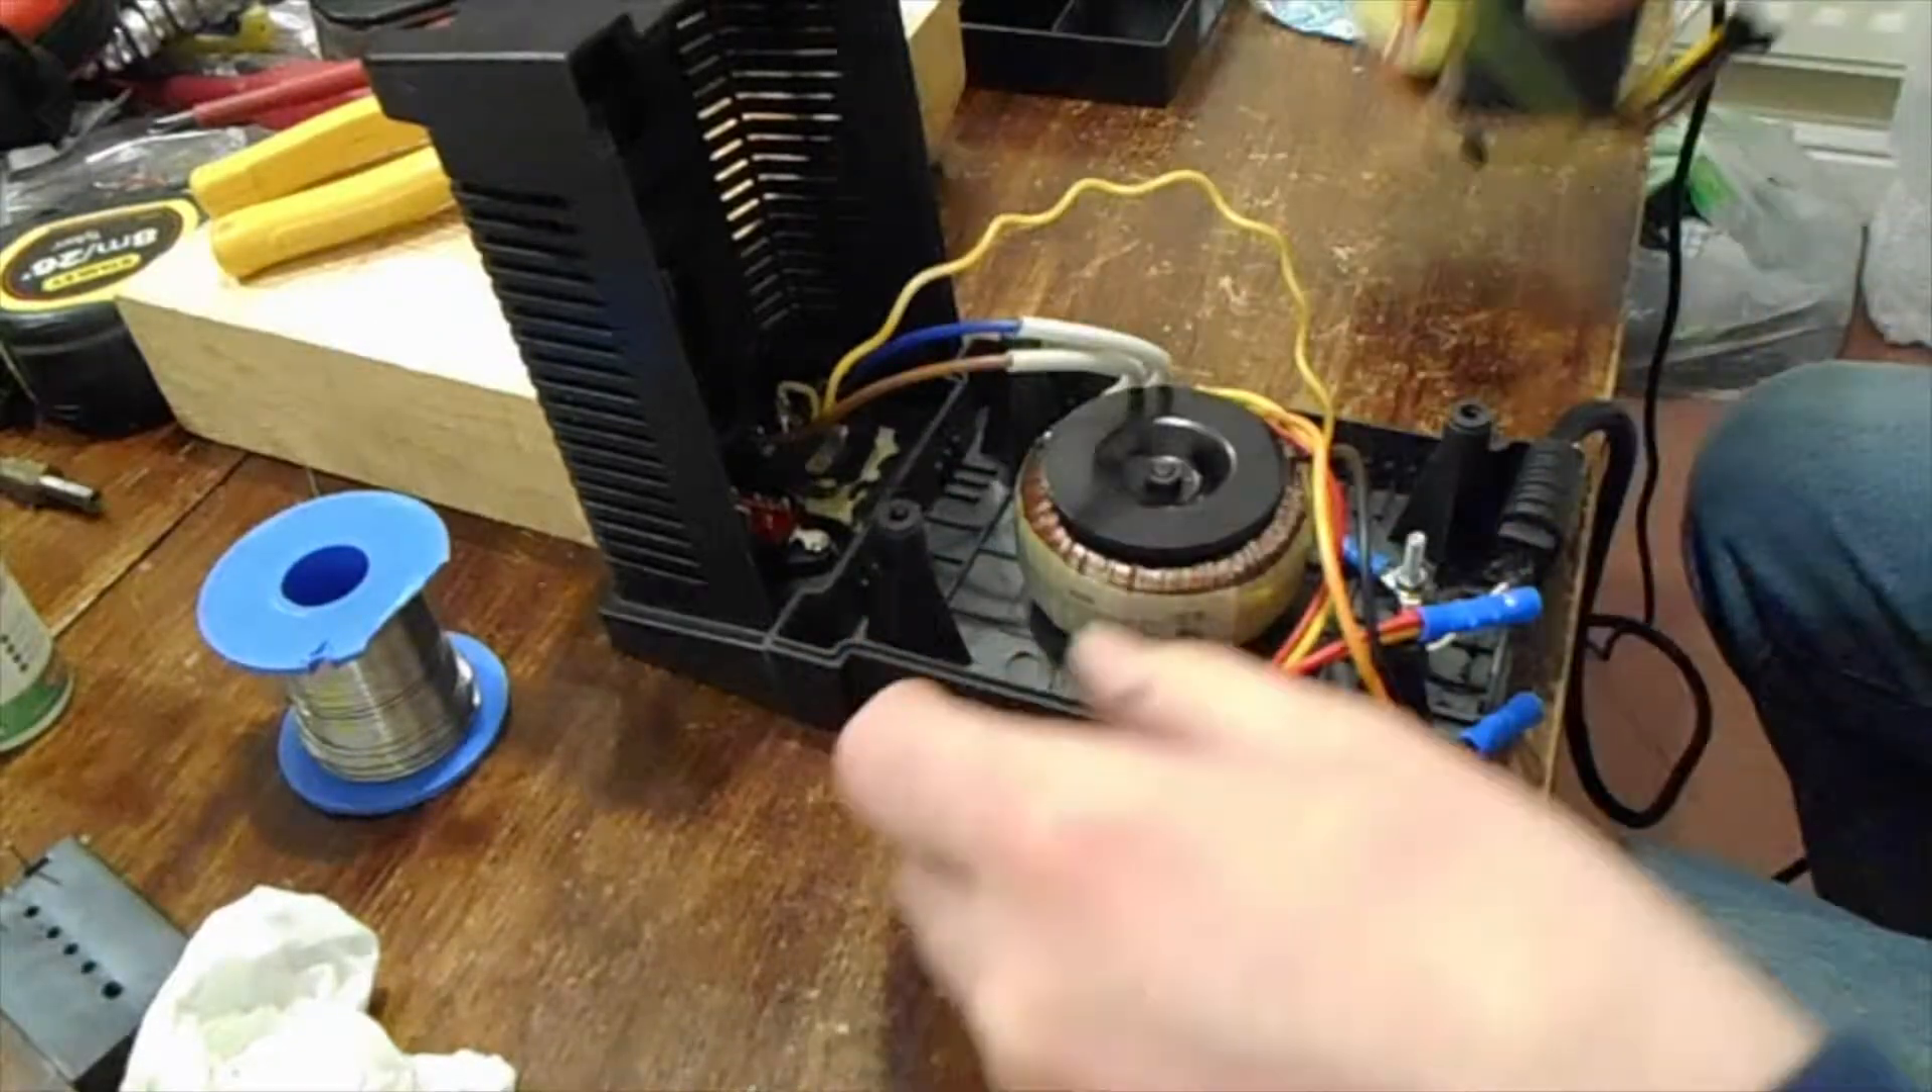So I've got in here I've ripped this transformer out and I've put in this nice little toroidal one.